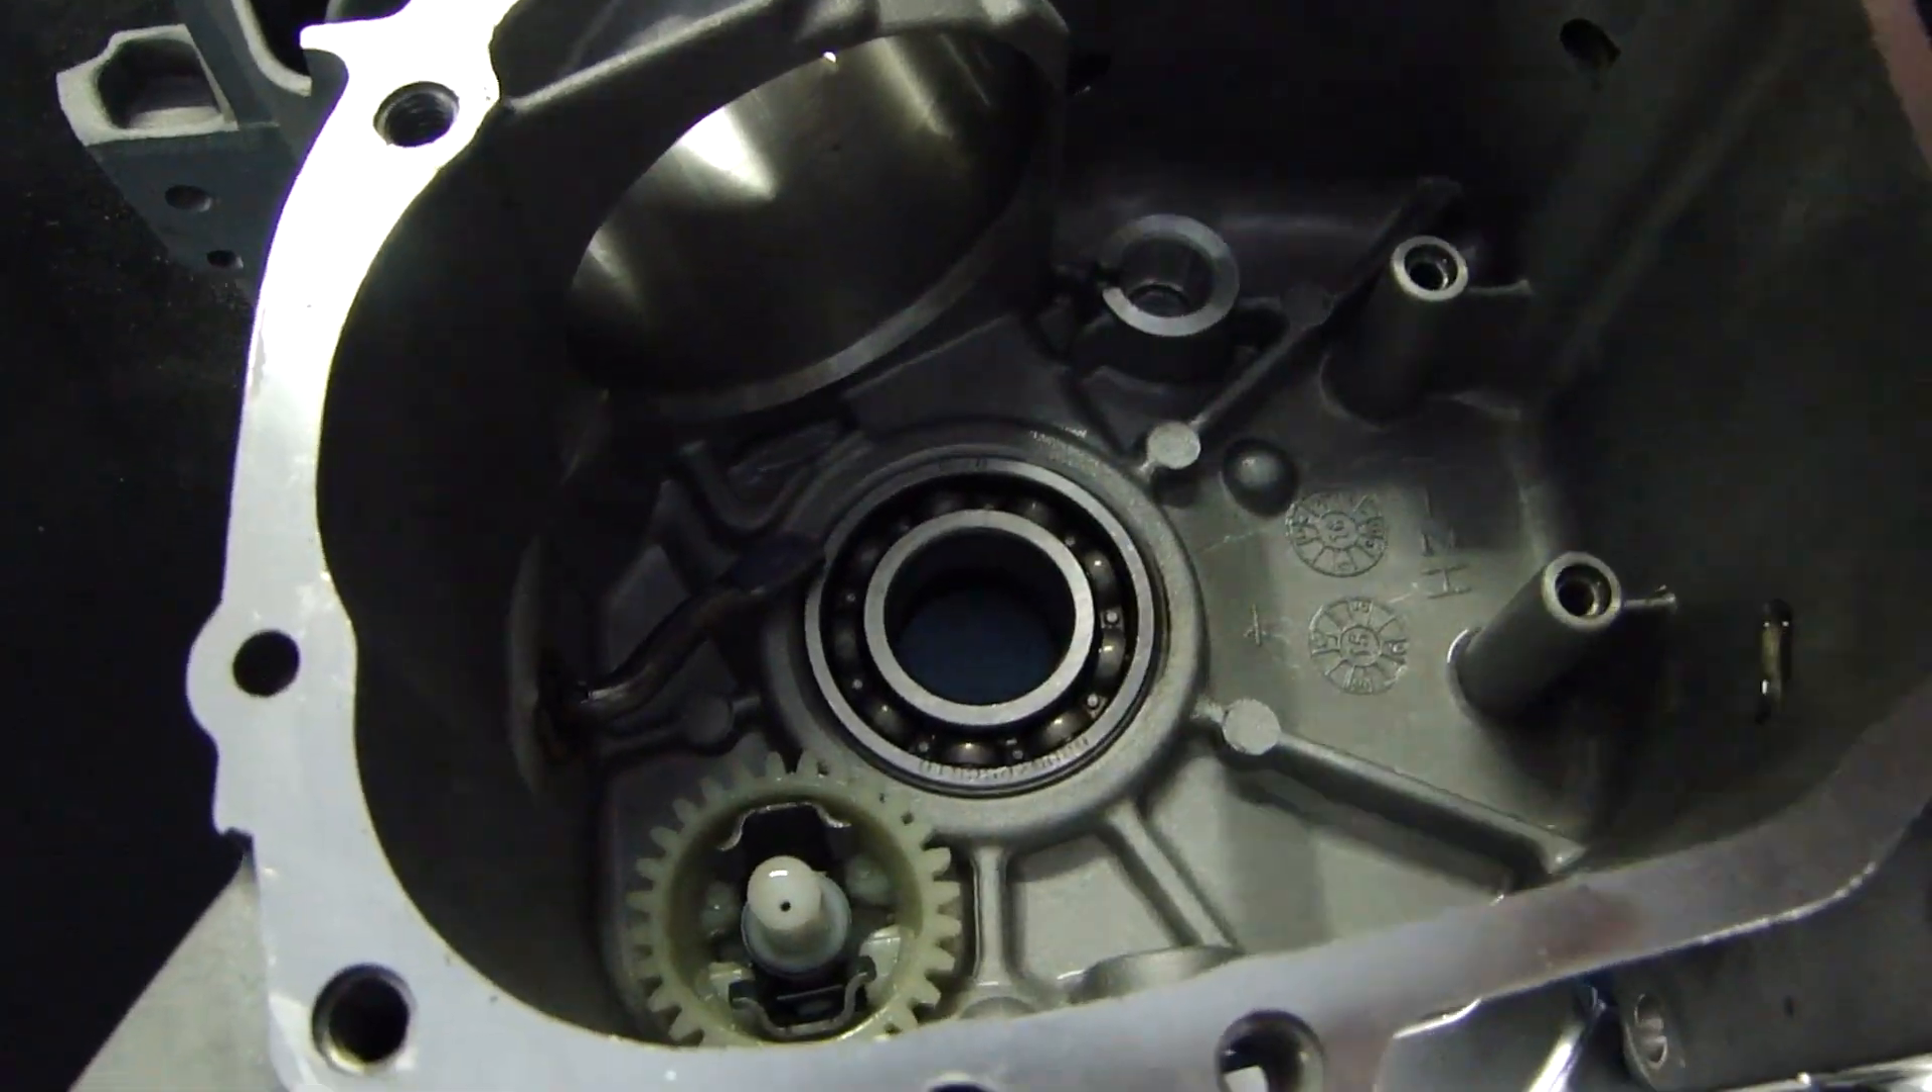All right at this point block is bare you can see all we got left is the bearing the governor arm and the governor itself.